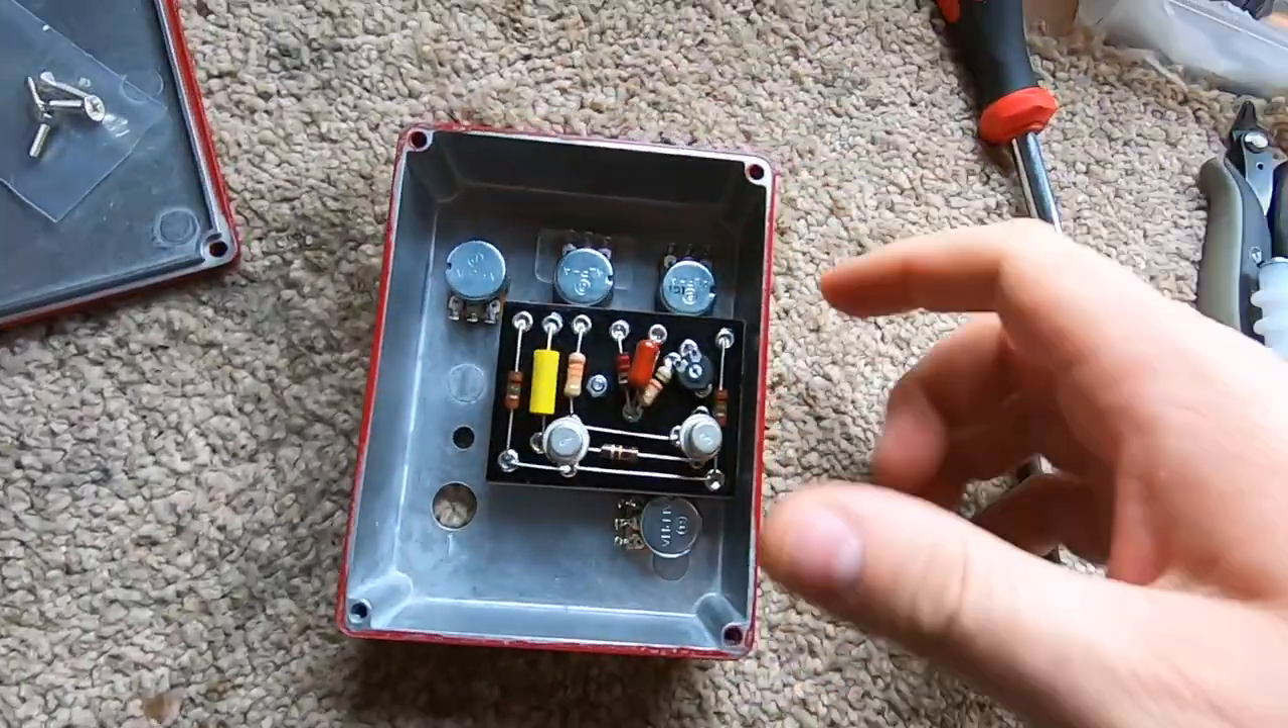I've got the board mounted. We're just doing a prototype here.